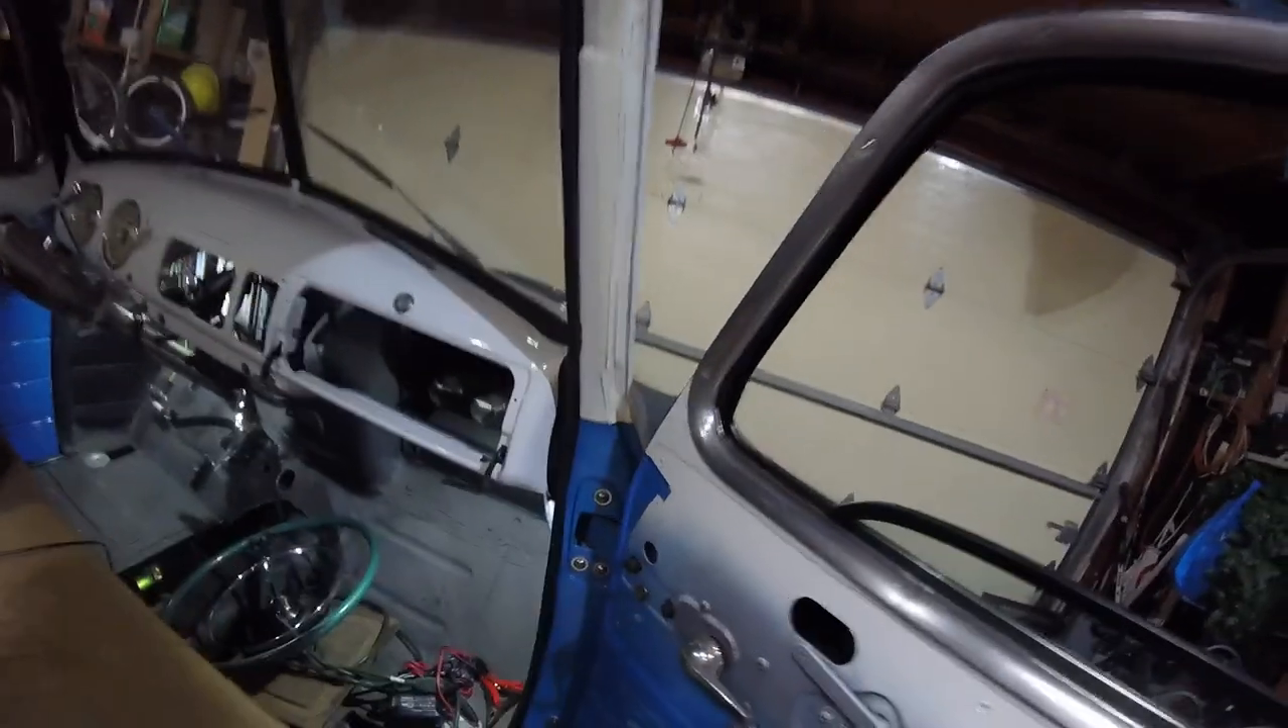You can see that I don't have my glove box panel in here.